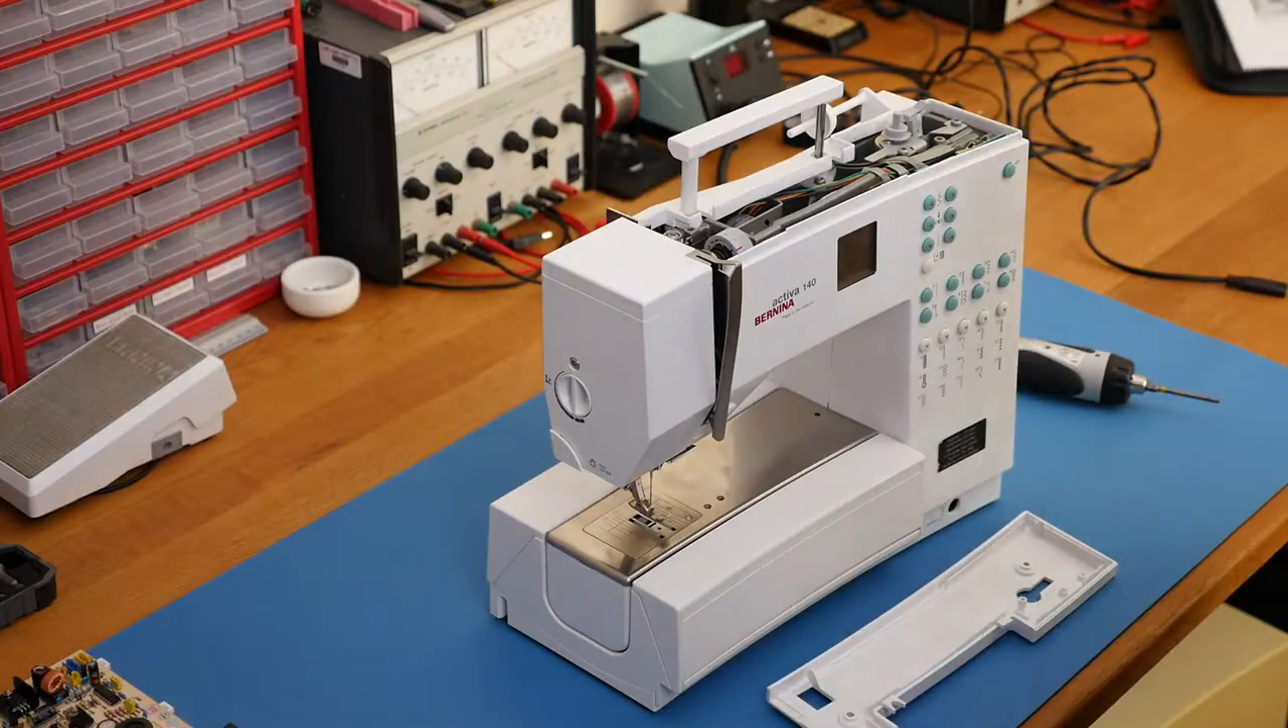That's the top off and we can see a few wires there.